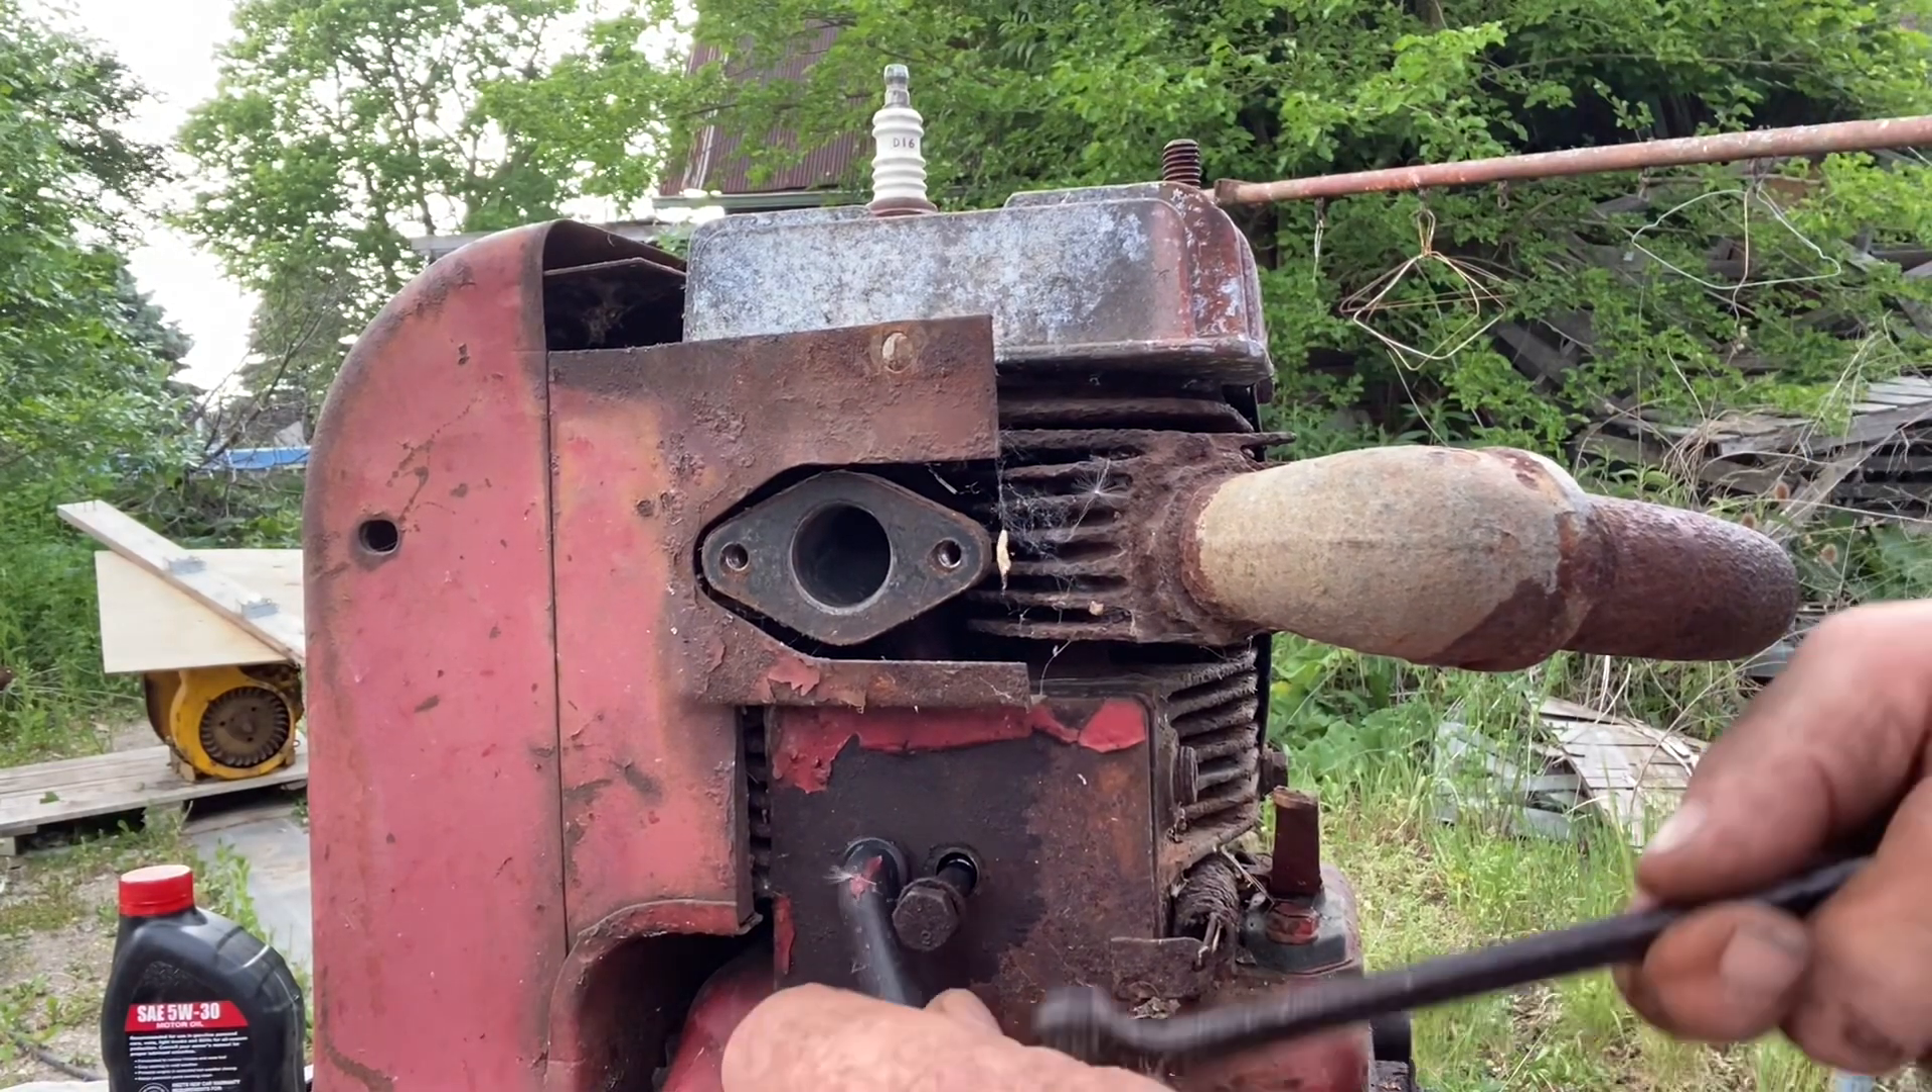Now, you can see I have the carburetor off.